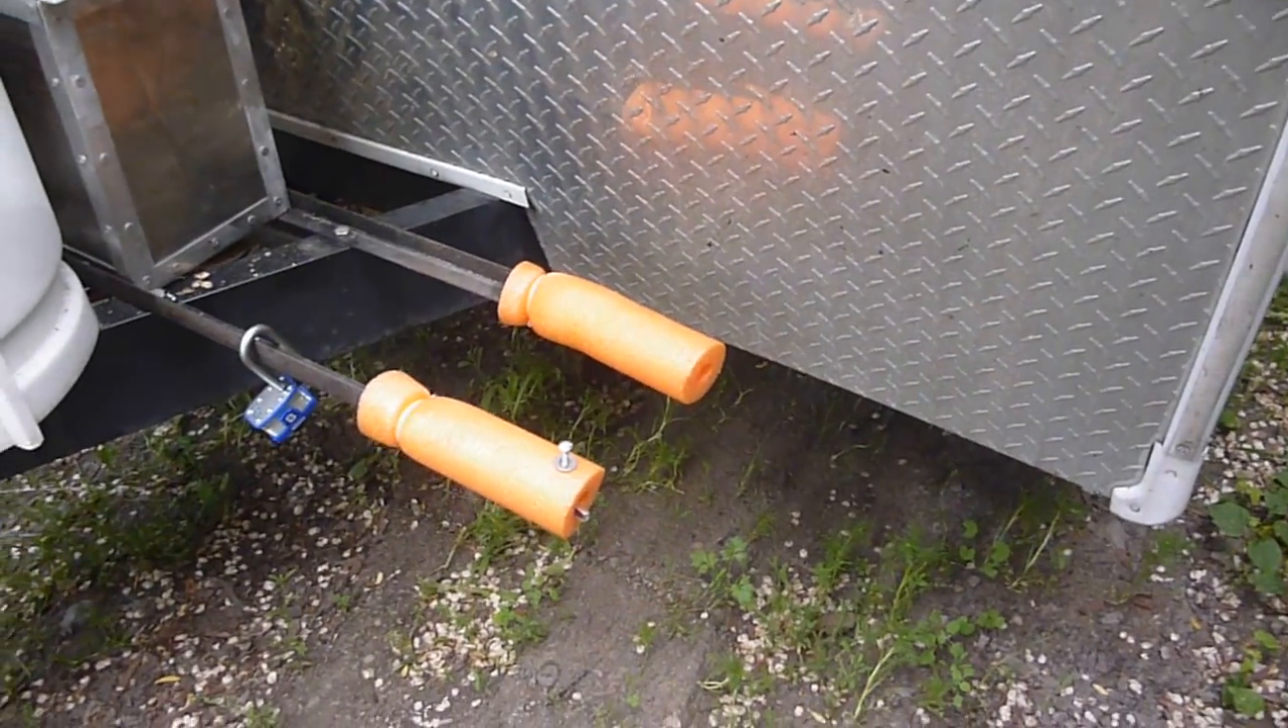We've got the mount right there. With little pool noodles on the end there.